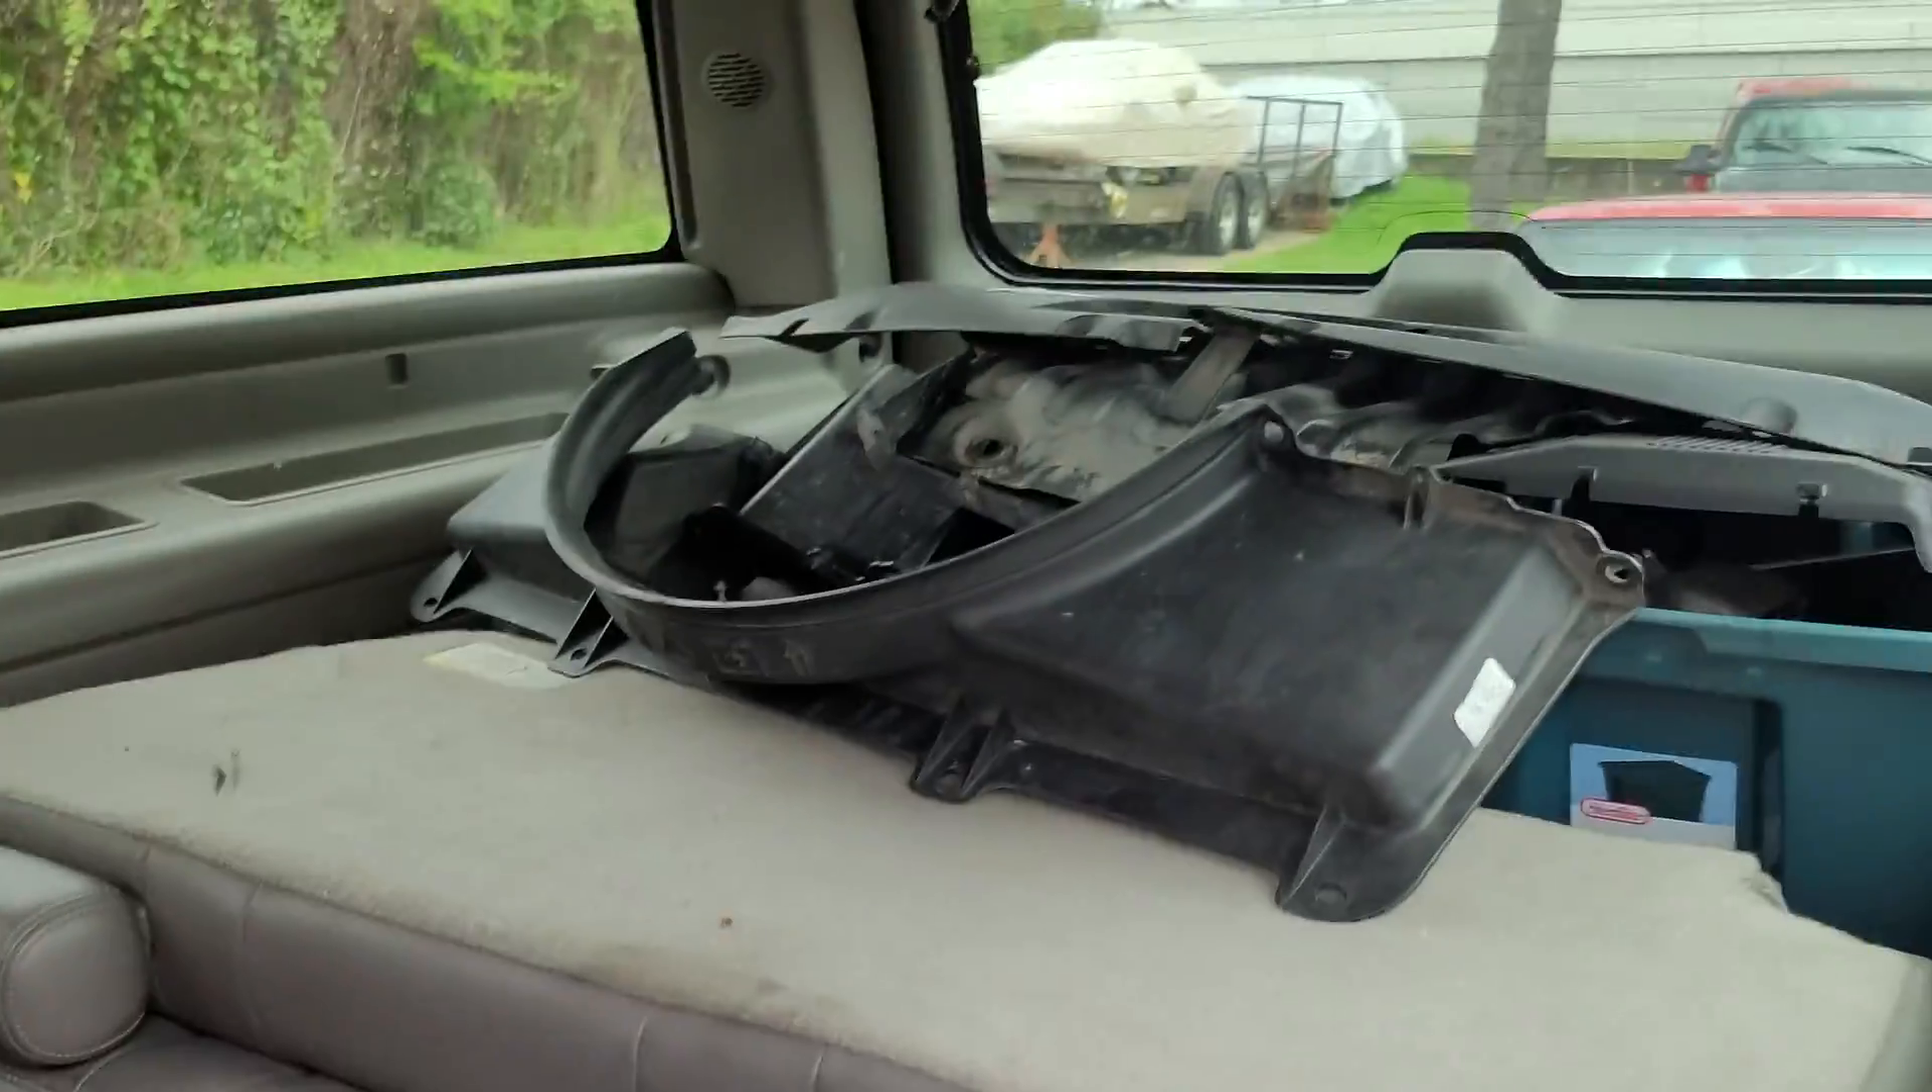There's the rest of our parts waiting to be put in.